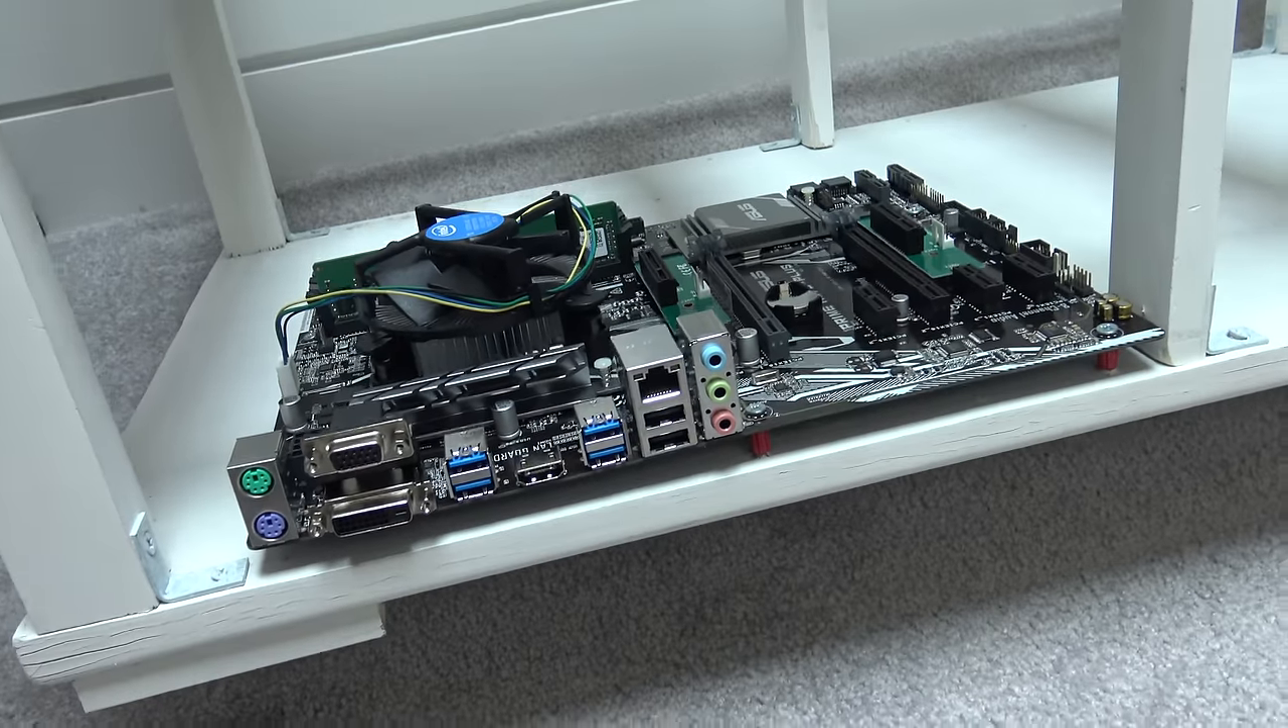Okay guys, so I've now mounted the motherboard to the base of the rack.